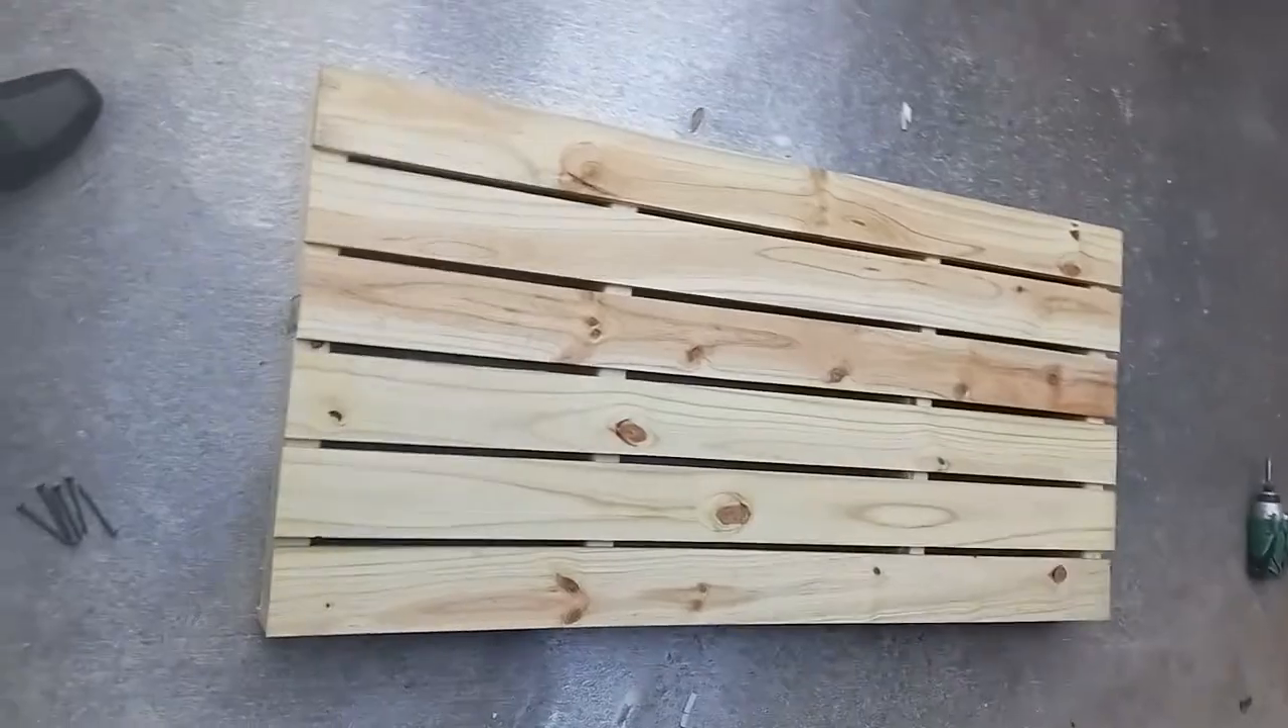Okay, I got the cargo decking in place probably on a, eh, roughly a half inch spread.